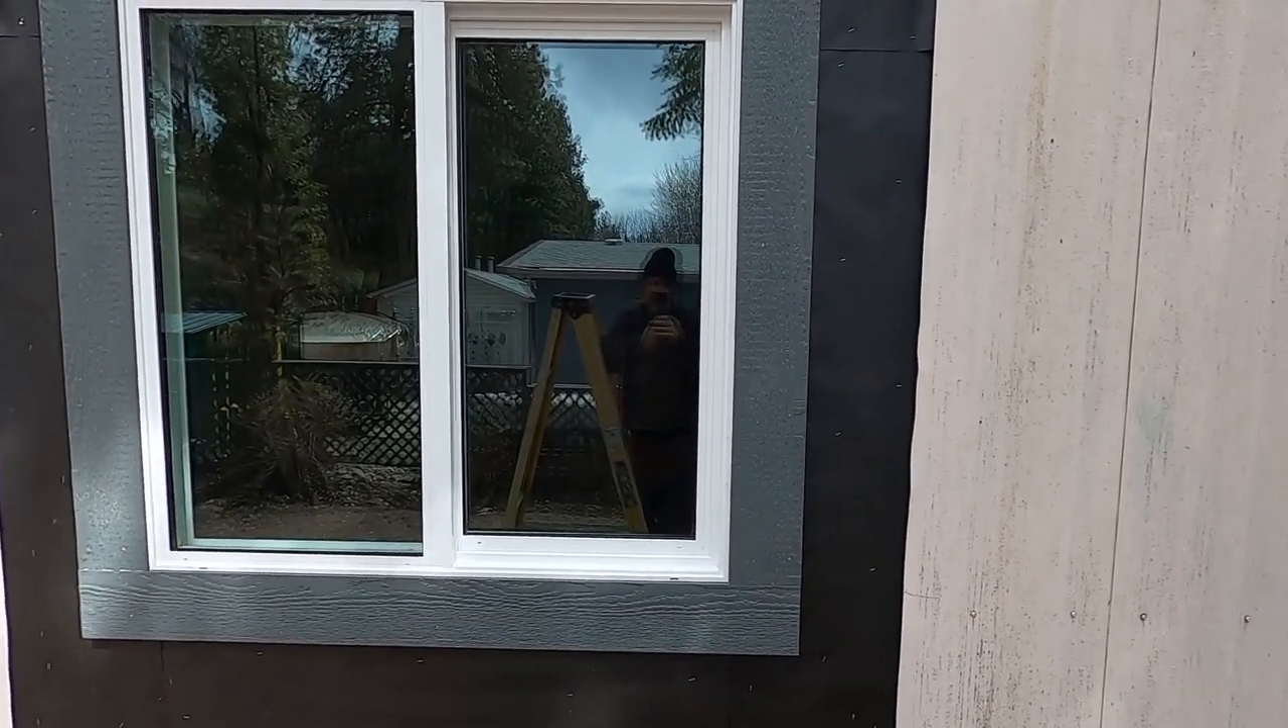There we have it we've got our window all trimmed out now.